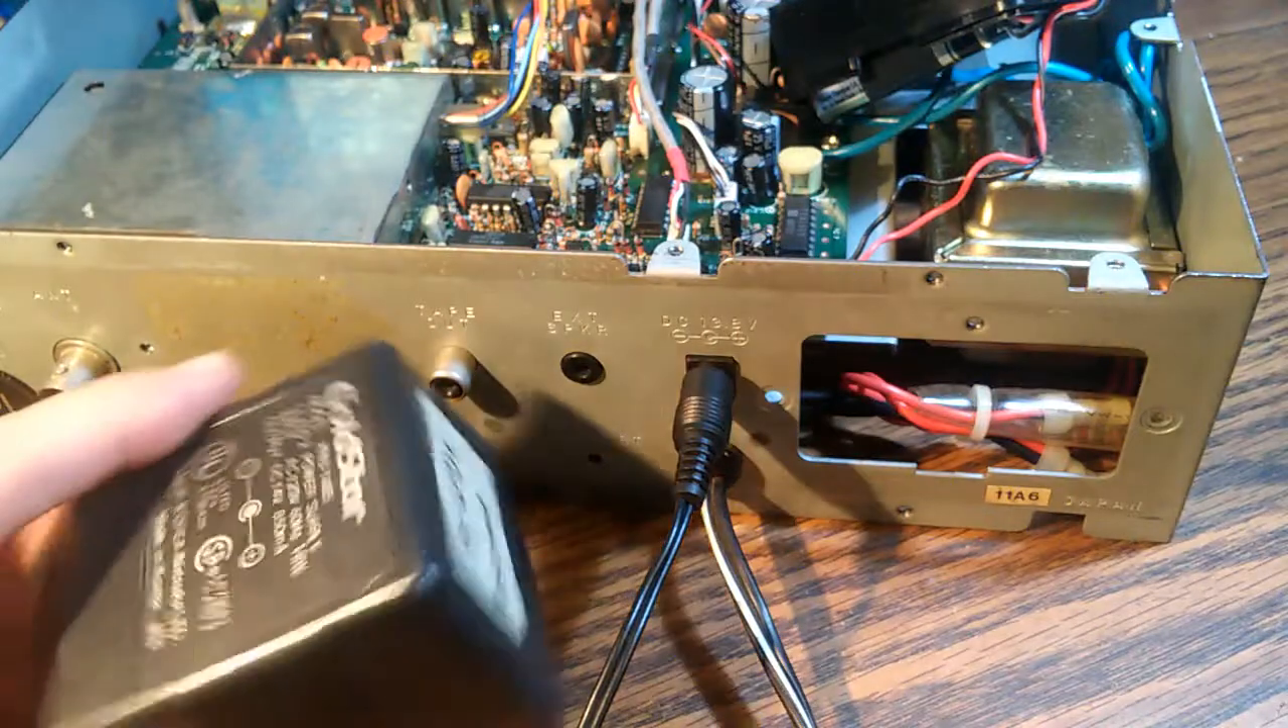I just happened to have lying around a 14-volt power supply, and the plug just happens to fit.